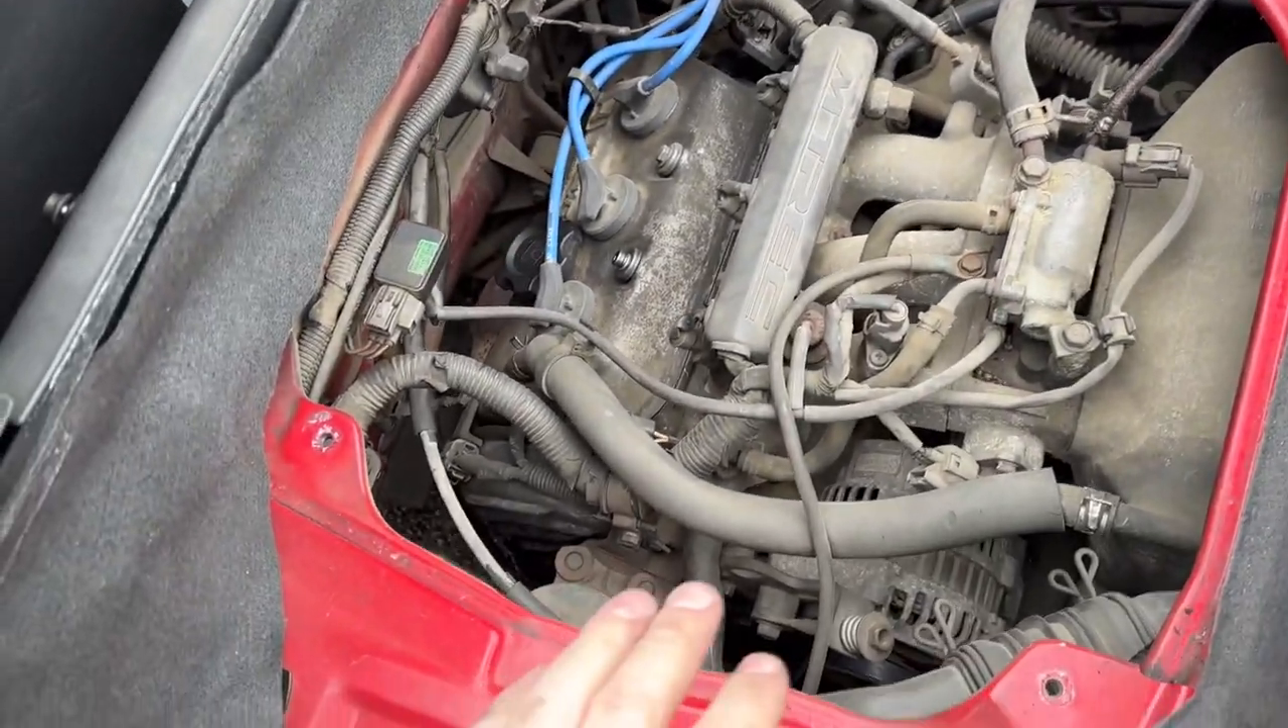Now that the access panel is off, it is really easy to access all the important things that you'll need to change out on the engine.